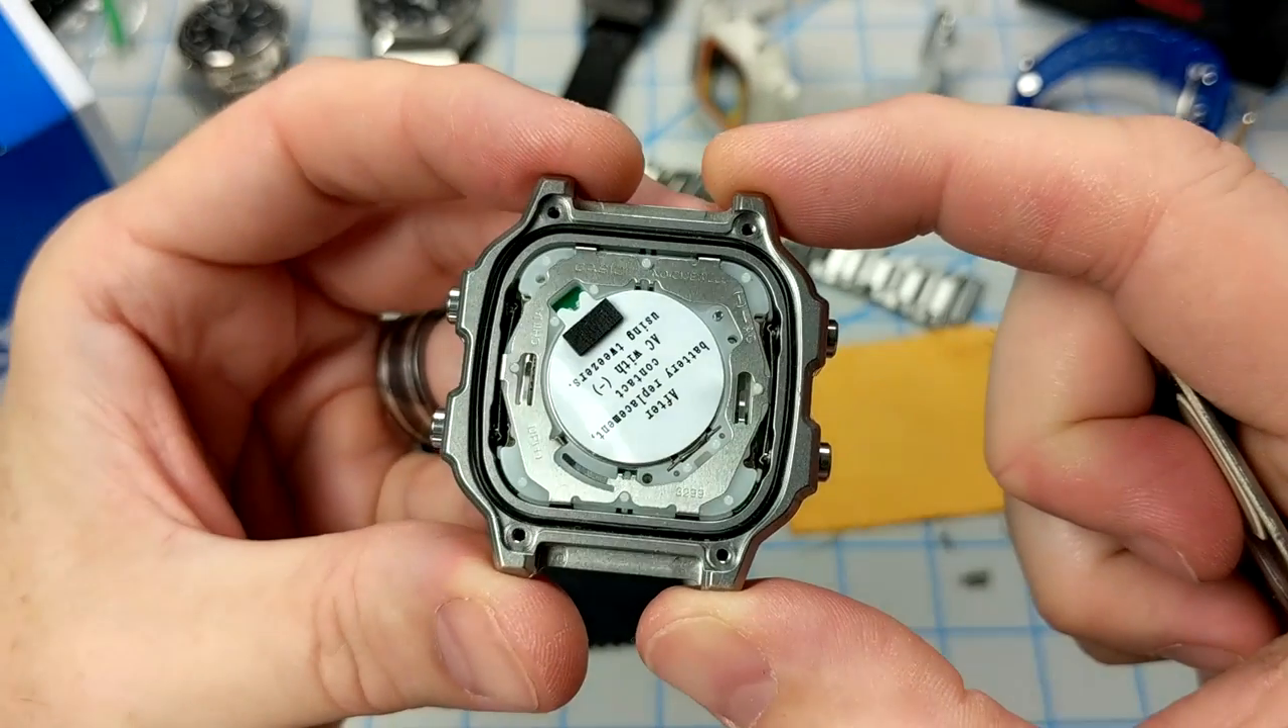So you've got the stainless steel case. The module is embedded in there. We've got the pushers in.